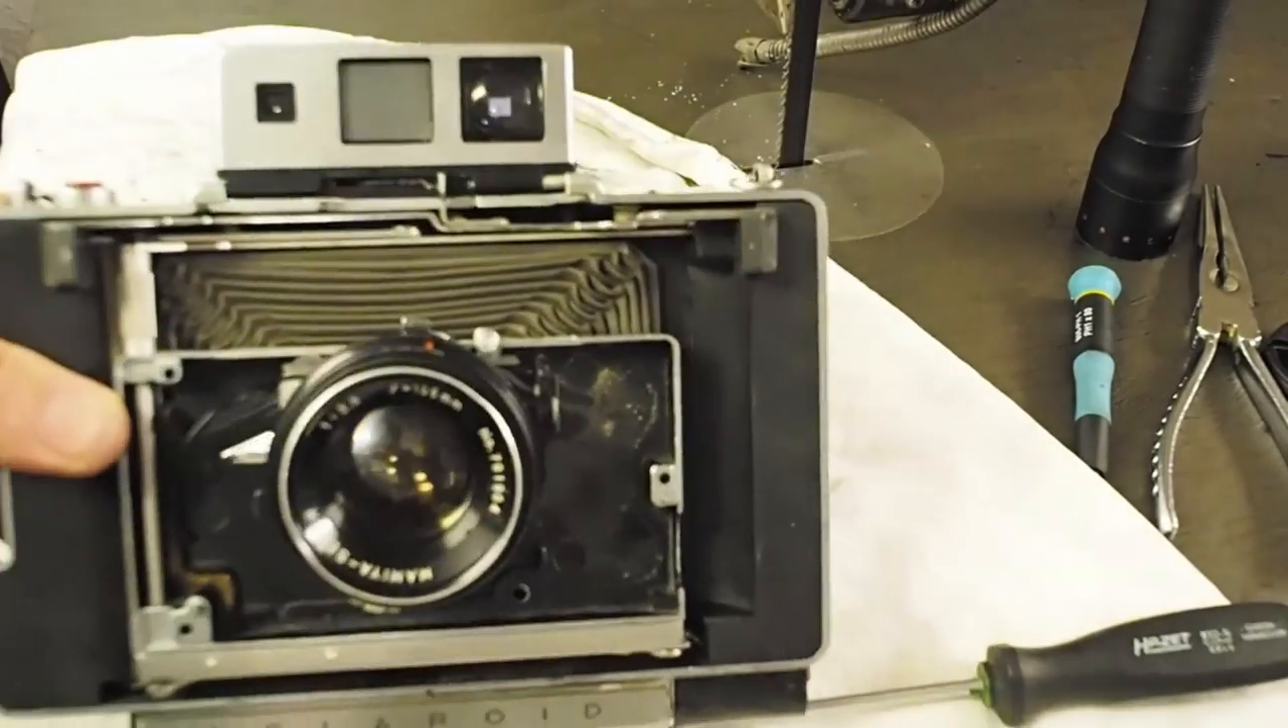Okay so now we've got our nice Zeiss range finder installed.